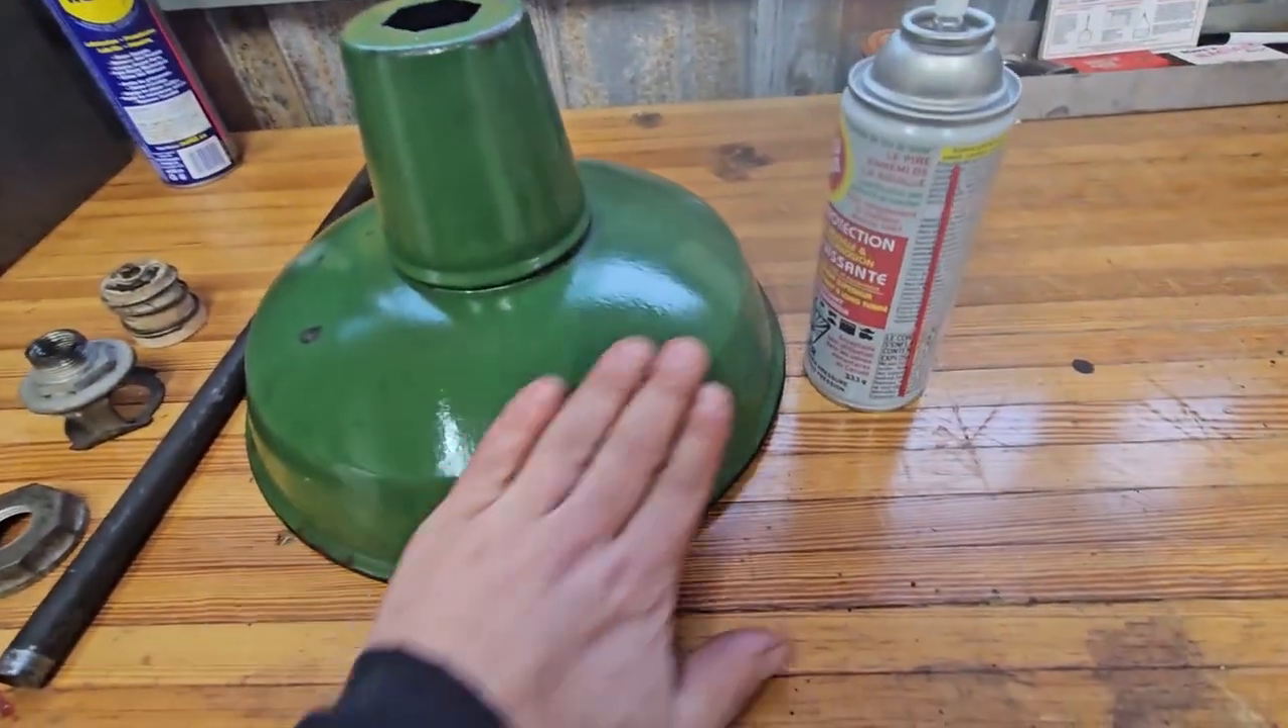So I've got all the components out of this porcelain lamp, super cool.